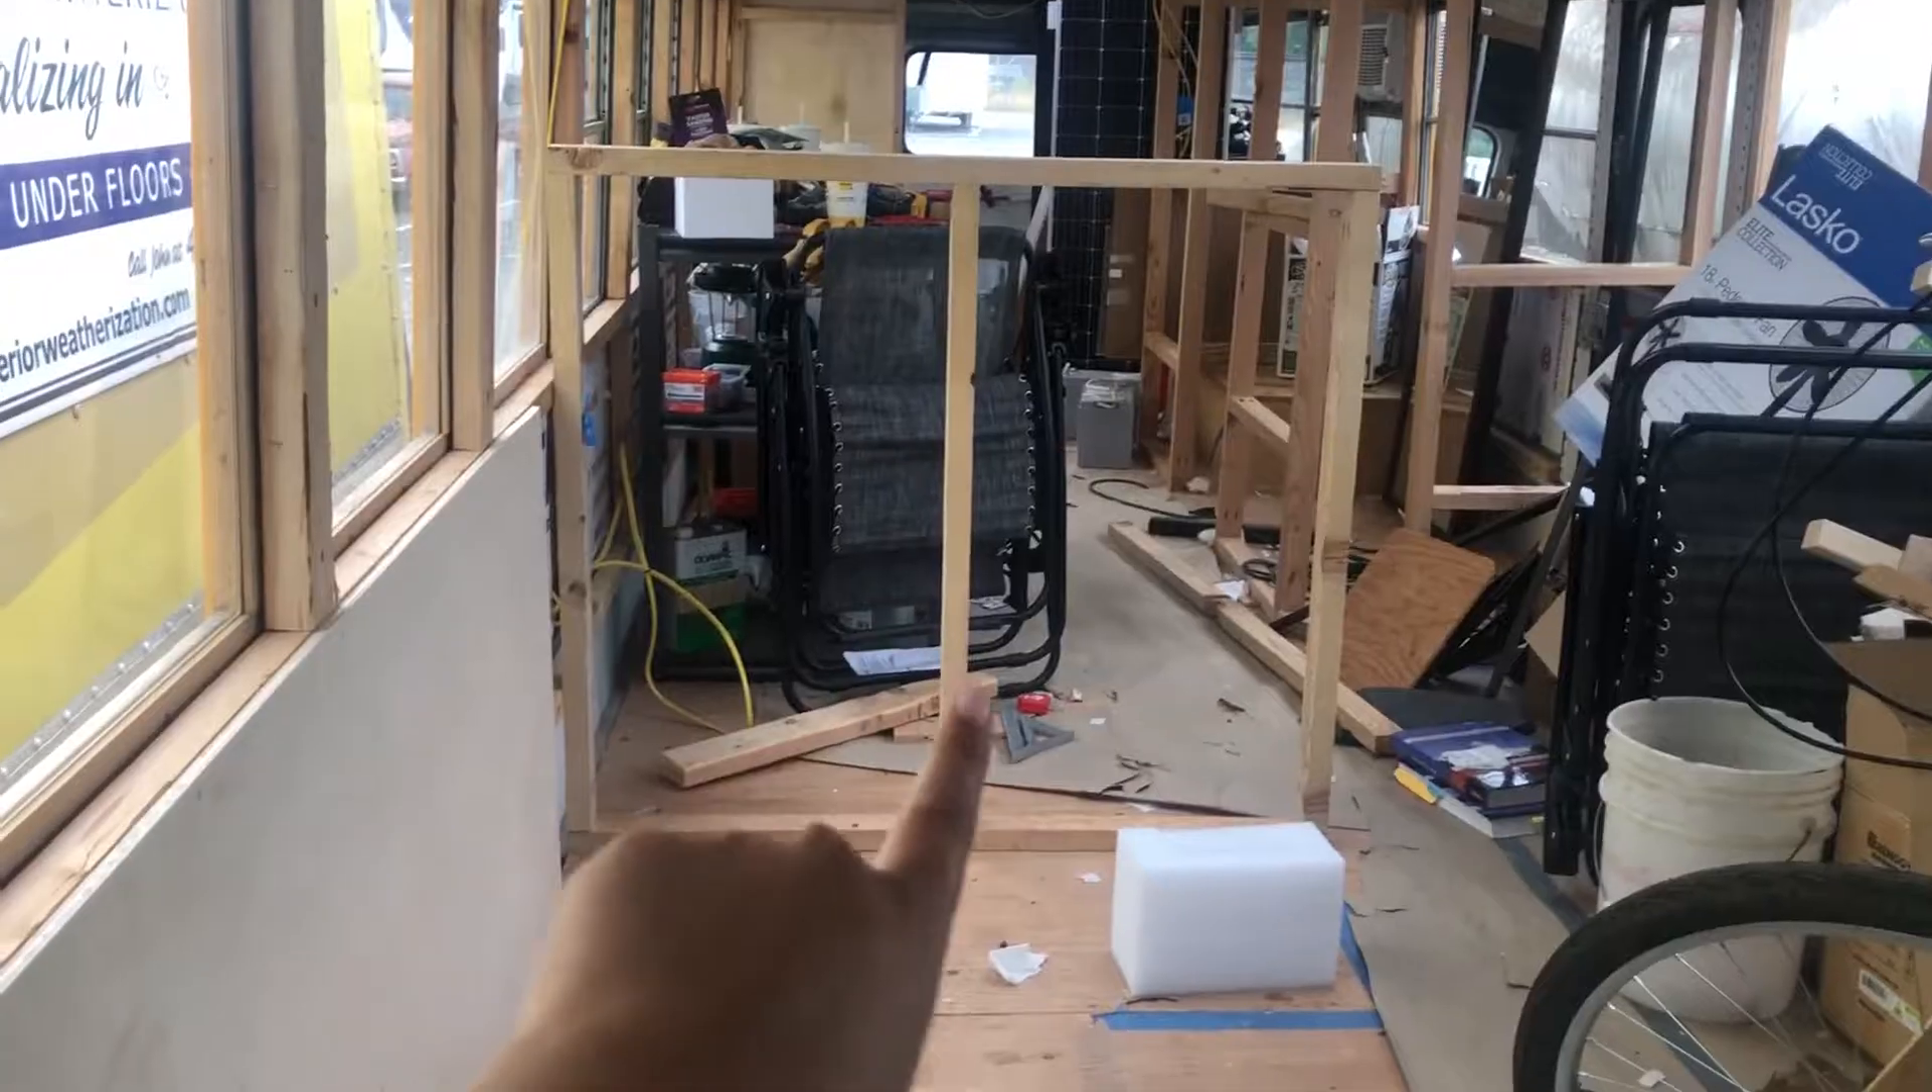Today we put up this divider wall that is going to divide our living room or our couch from the kitchen.